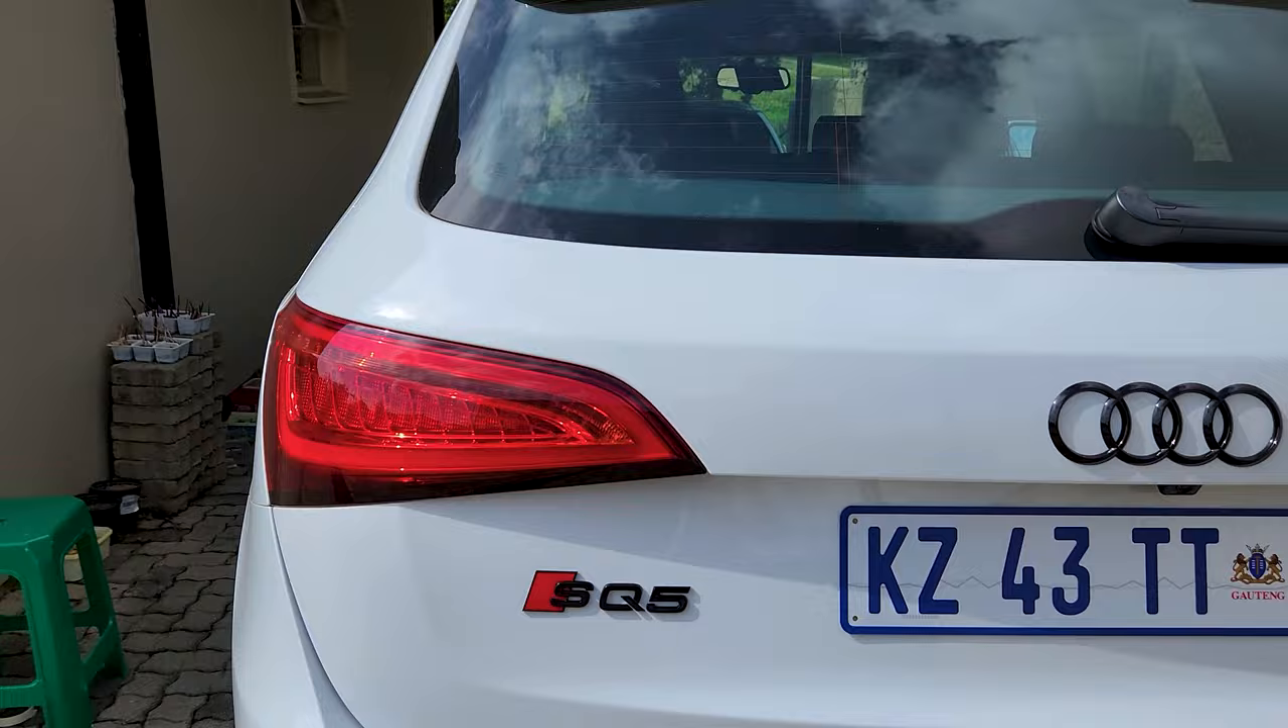And that was that, so the SQ5 badge is also on, so all the badges have now been placed on the car, got our ring there and then we have the SQ5.